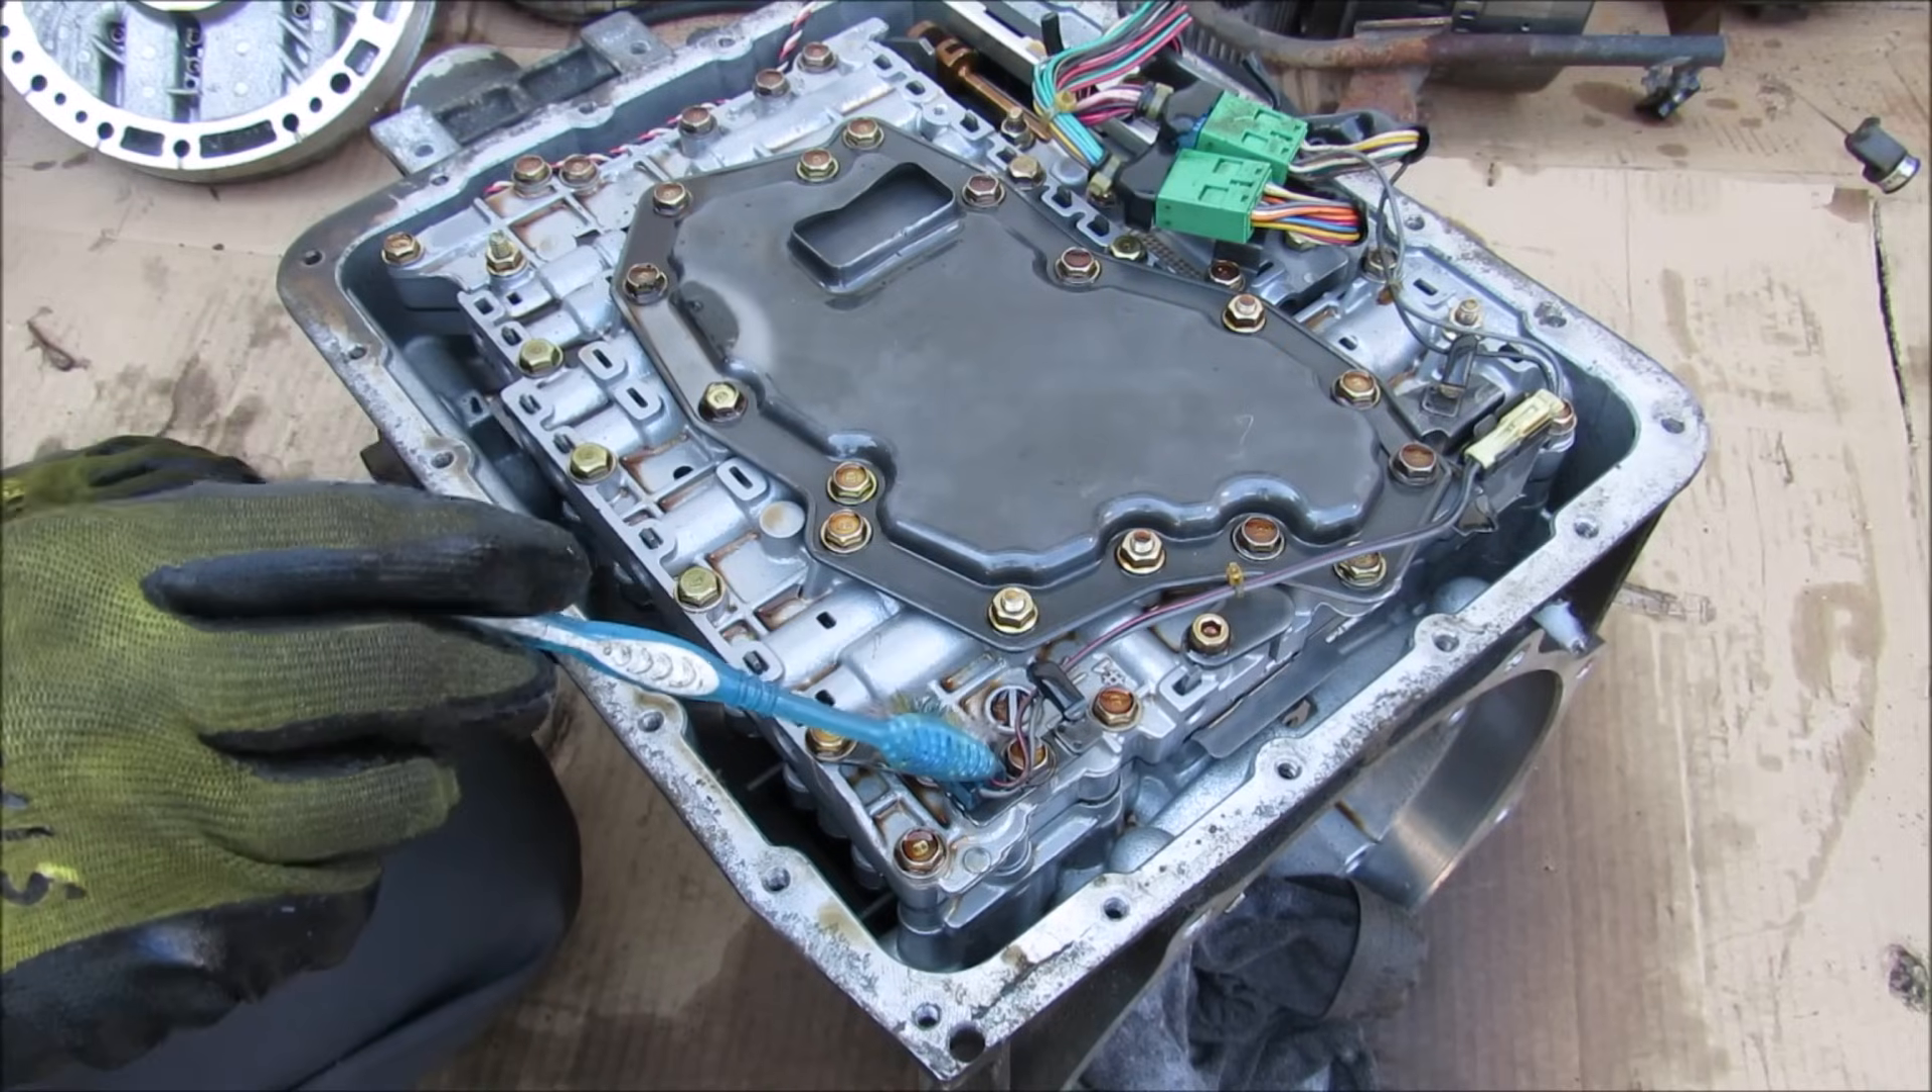So with the transmission pan removed you can see that we have this filter unit here attached to the valve body.